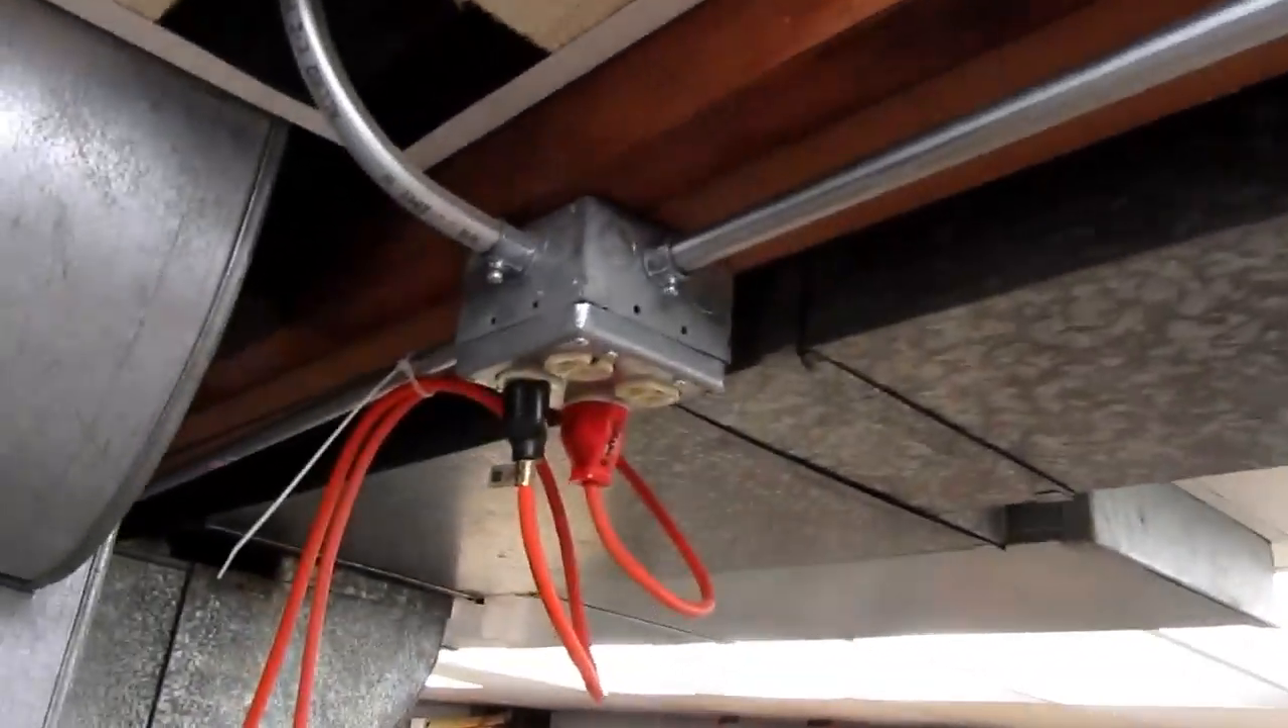The first order of business was to get another outlet here which I've done.